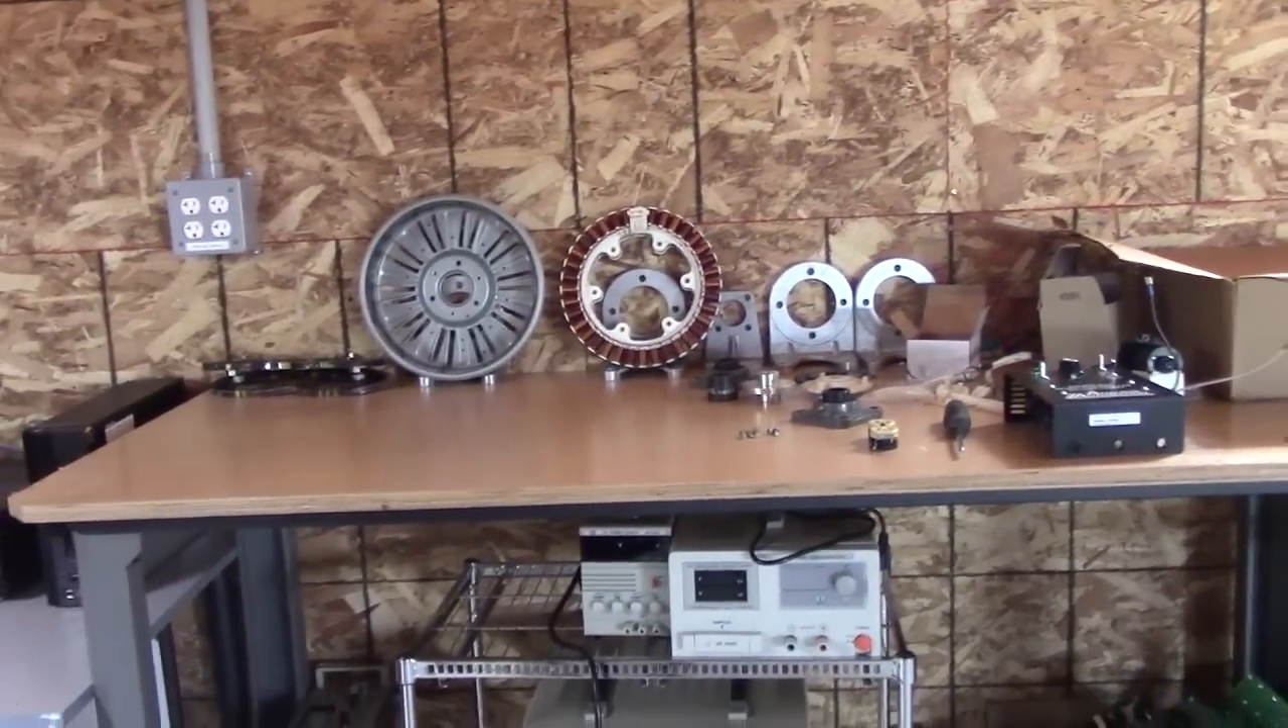This is the motor we're still waiting for parts to put together and waiting here is unbelievable.